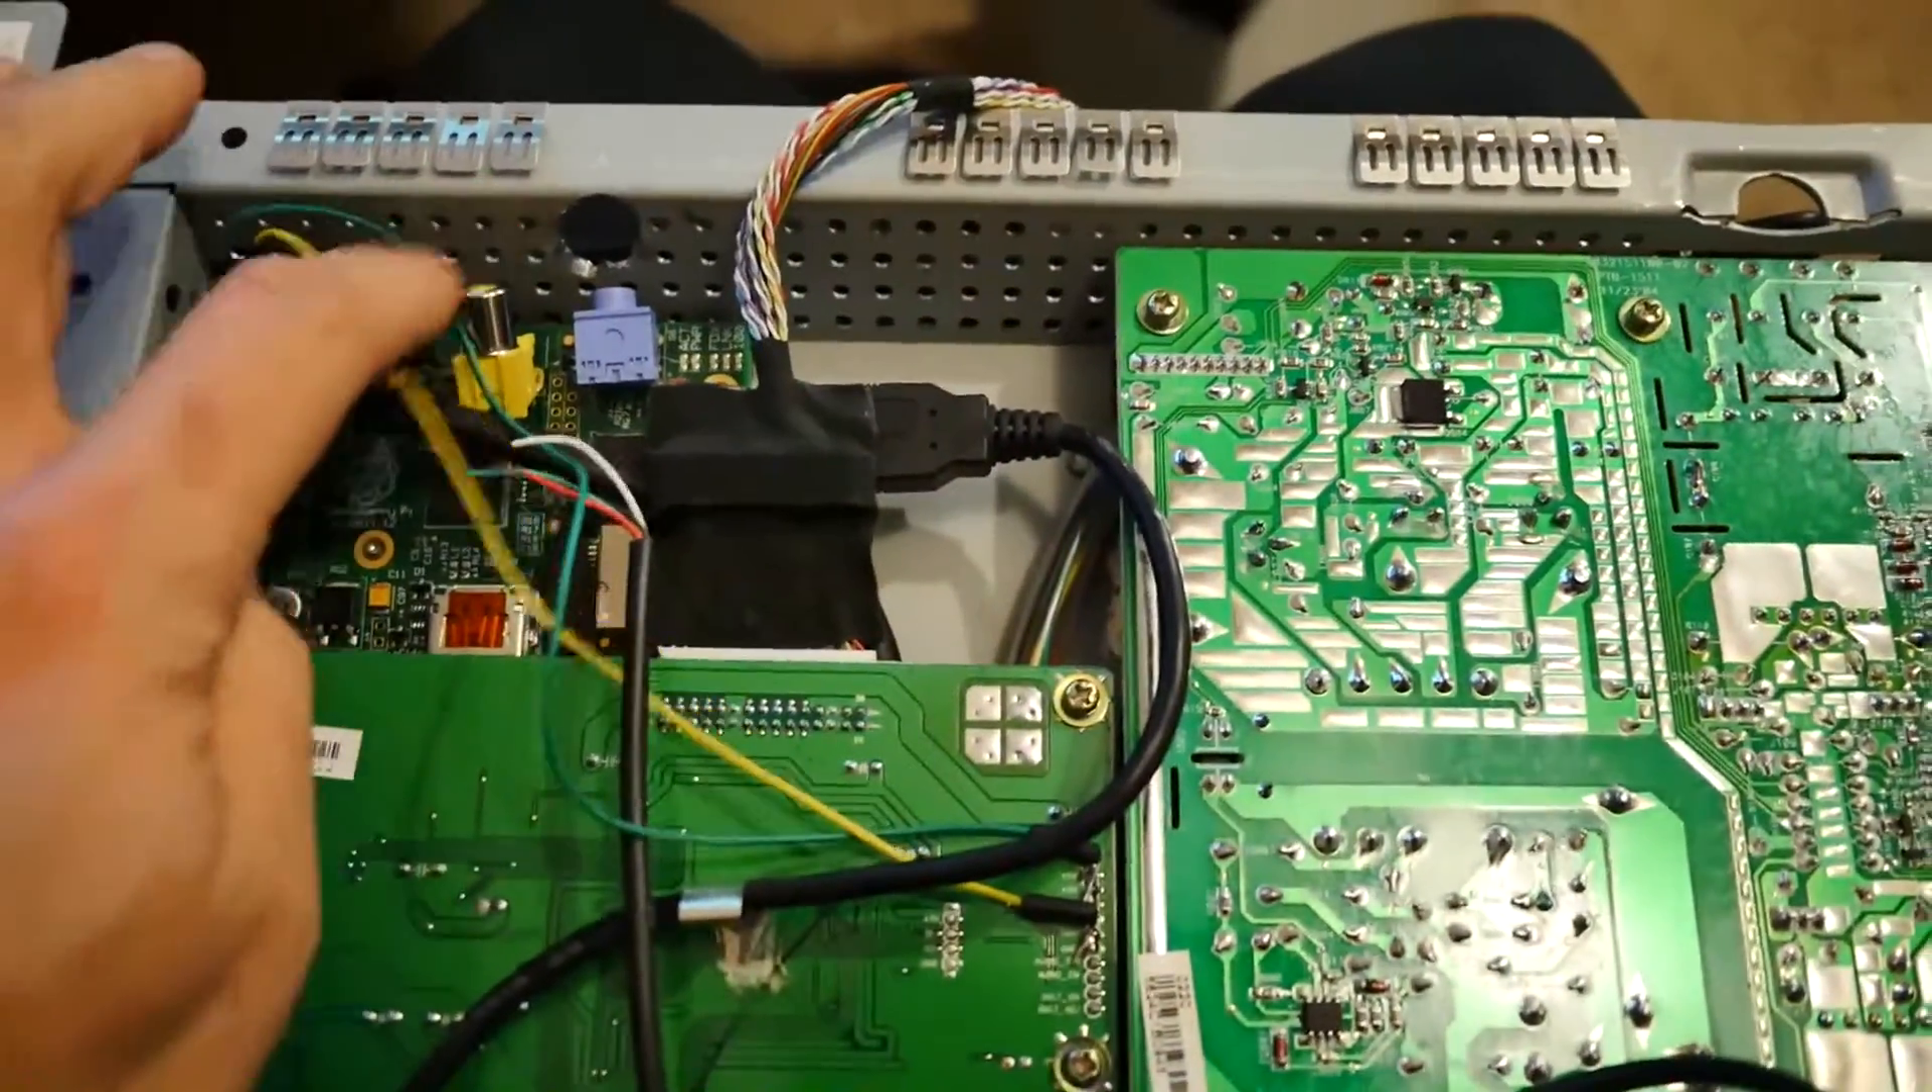I don't actually fancy punching a hole because as you can see all the PCBs are in and I don't really want to clean up metal swarf out of this or dismantle it any further.